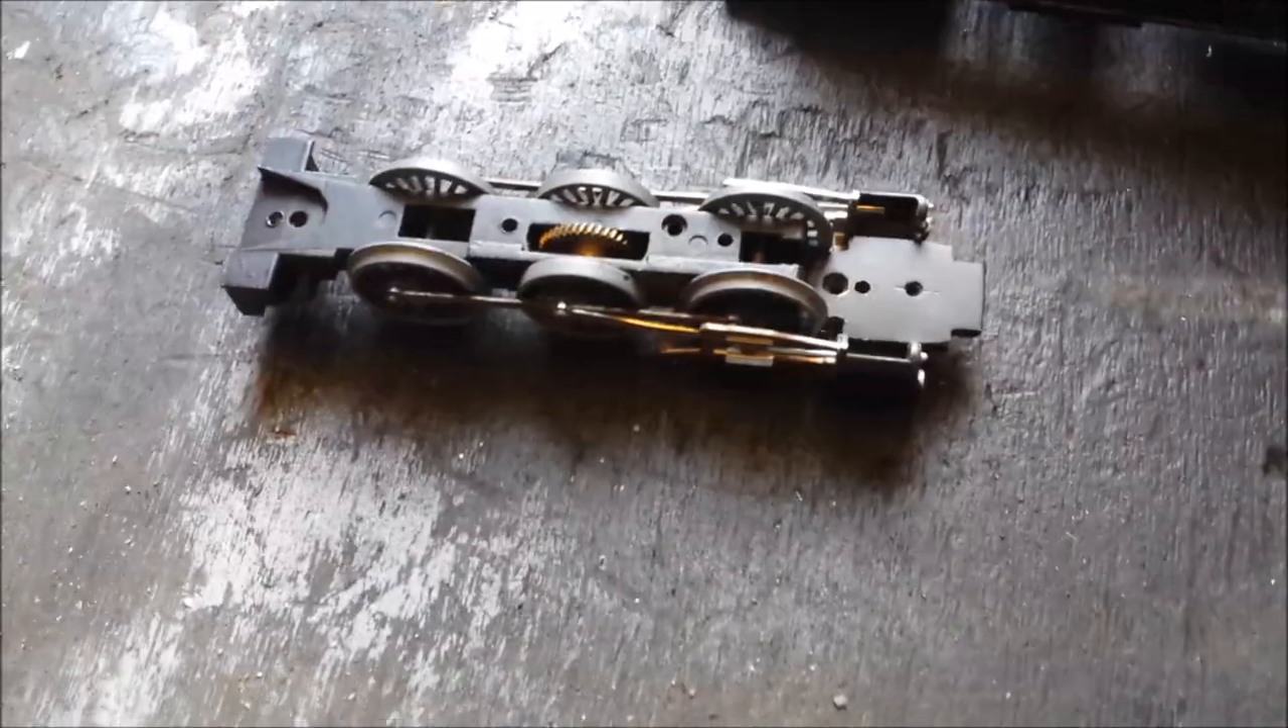Okay that's the chassis with all its wheels in and also the piston block and all the connecting rods with the gear in the middle.